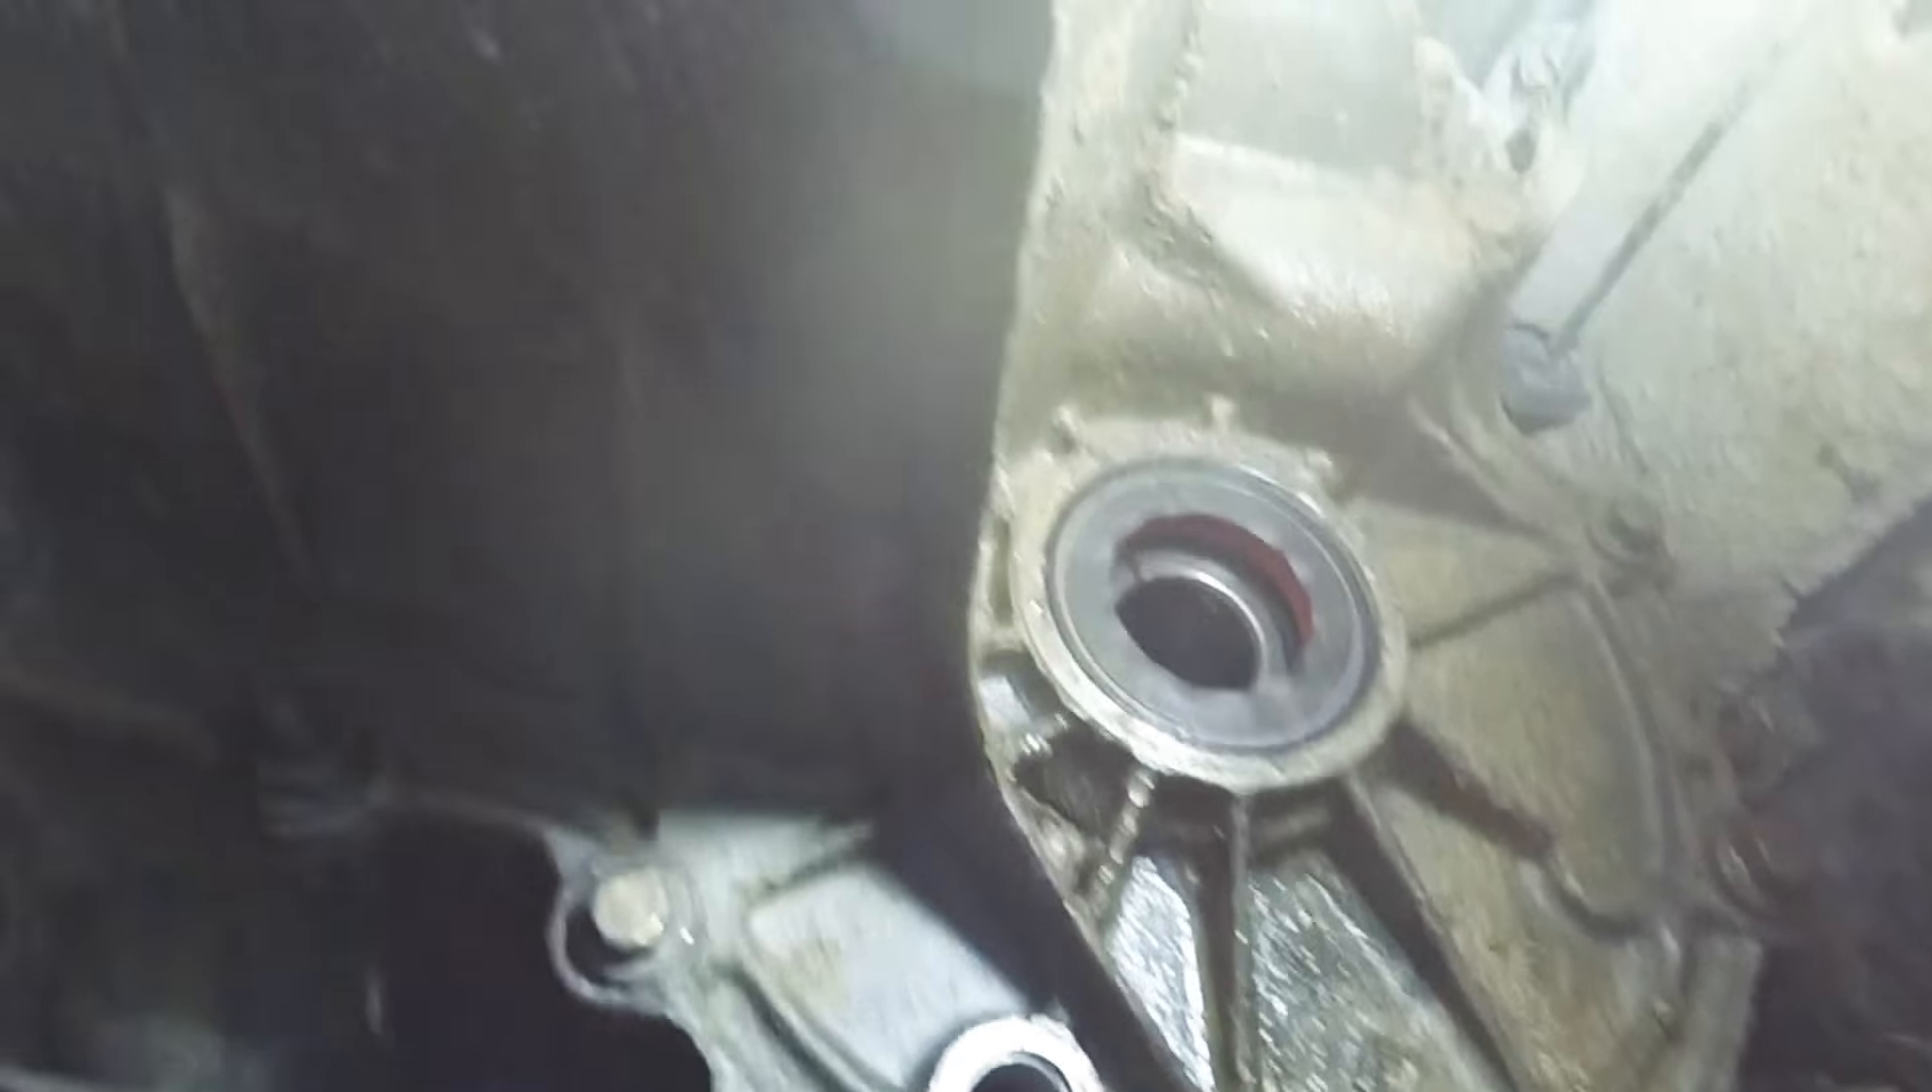Pues ya tenemos El retén nuevo puesto En su sitio.